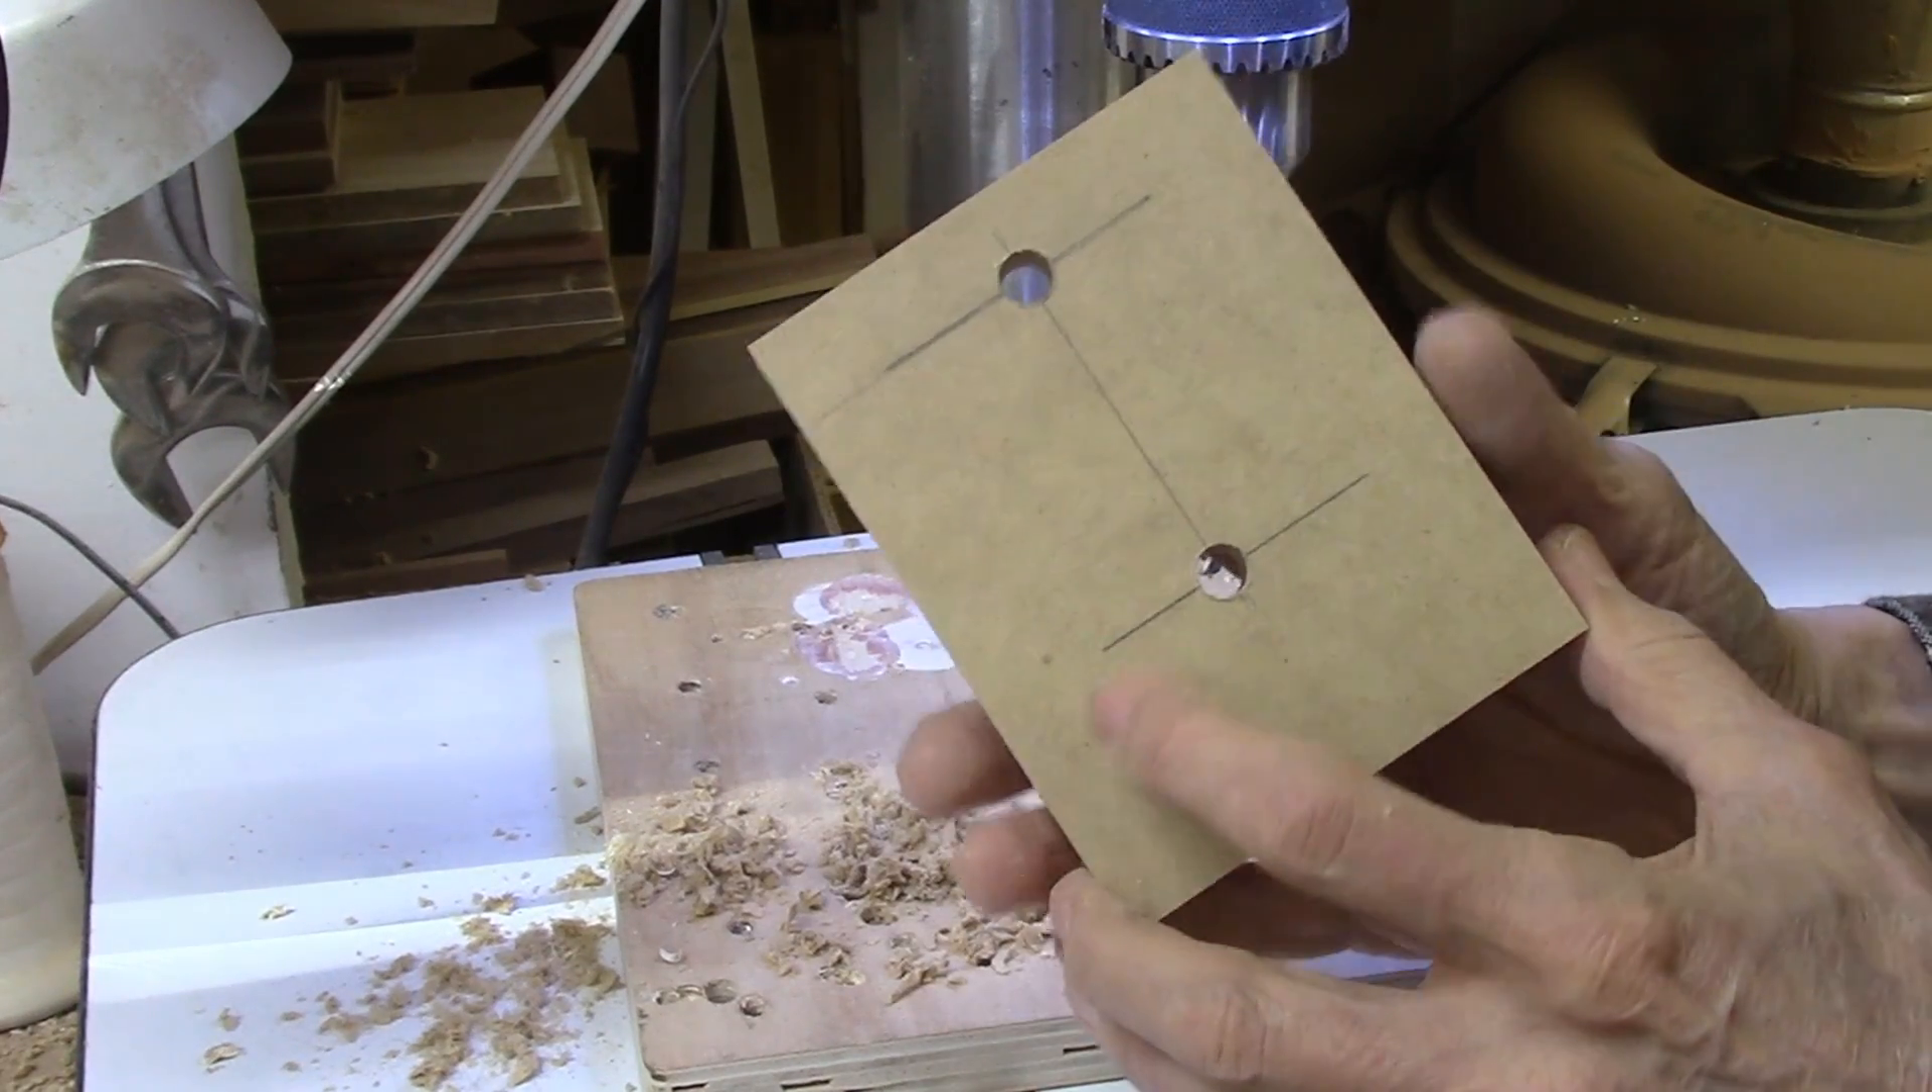And there's my plate ready to screw in the two inserts.